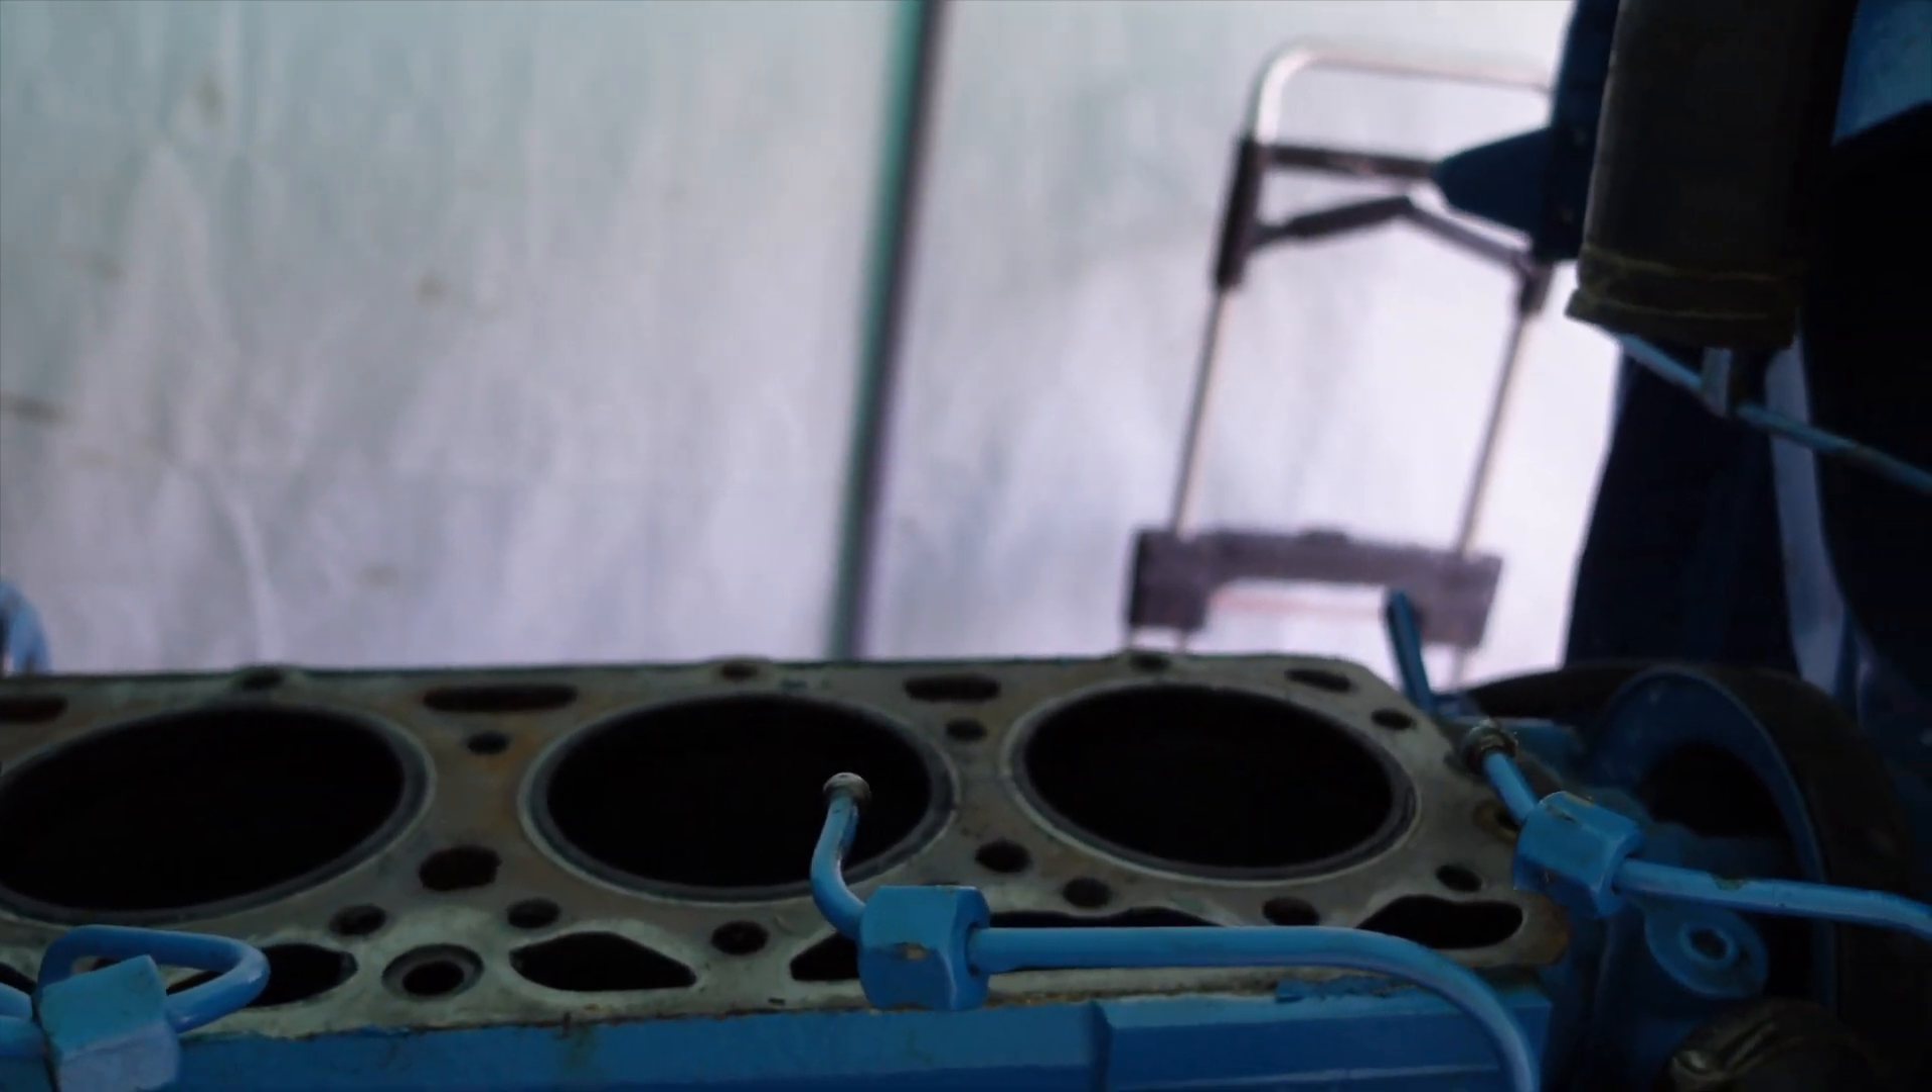Right, I've had a massive help with this project and that is, while I've been working, my friends John and Trevor have come down and took off the cylinder head.